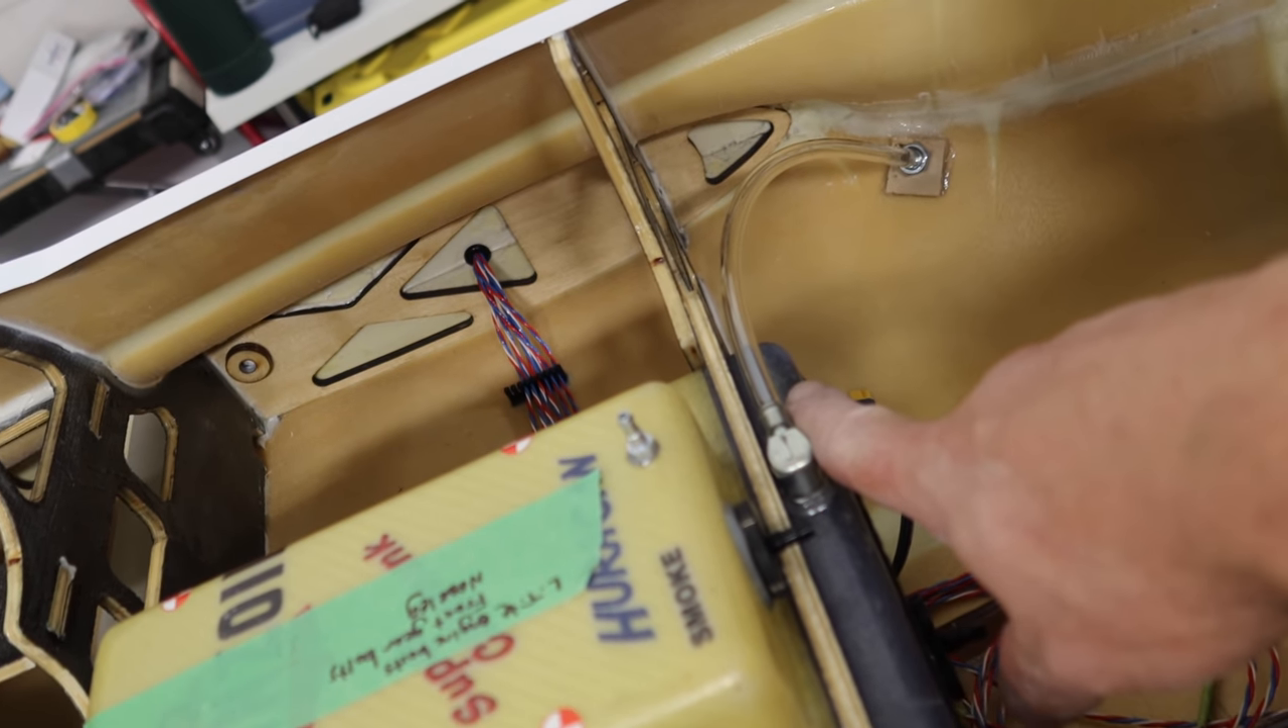All right and there is the vent line nice and clean and simple and short so no breathability issues on this one because it is massive tubing a nice short length and we're good to go with the vent line.